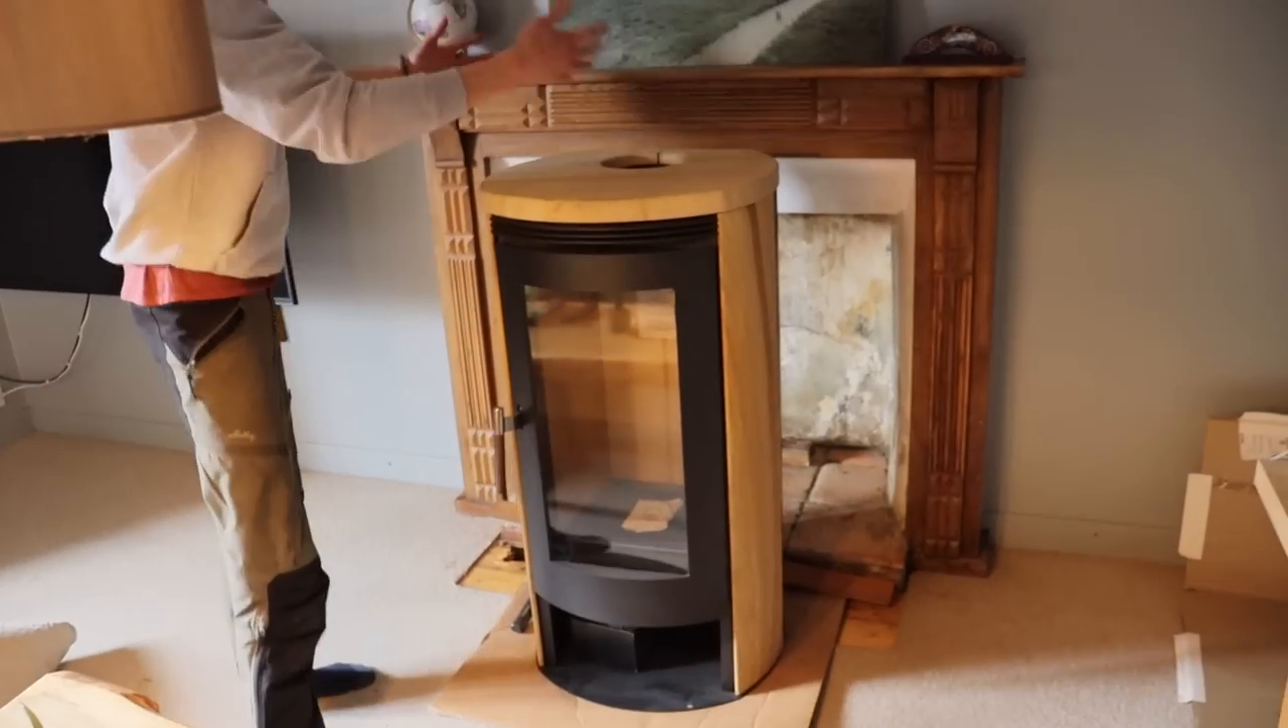Der Kamin ist ja bereits vorhanden, aber der muss noch hier installiert werden, eingebaut werden.